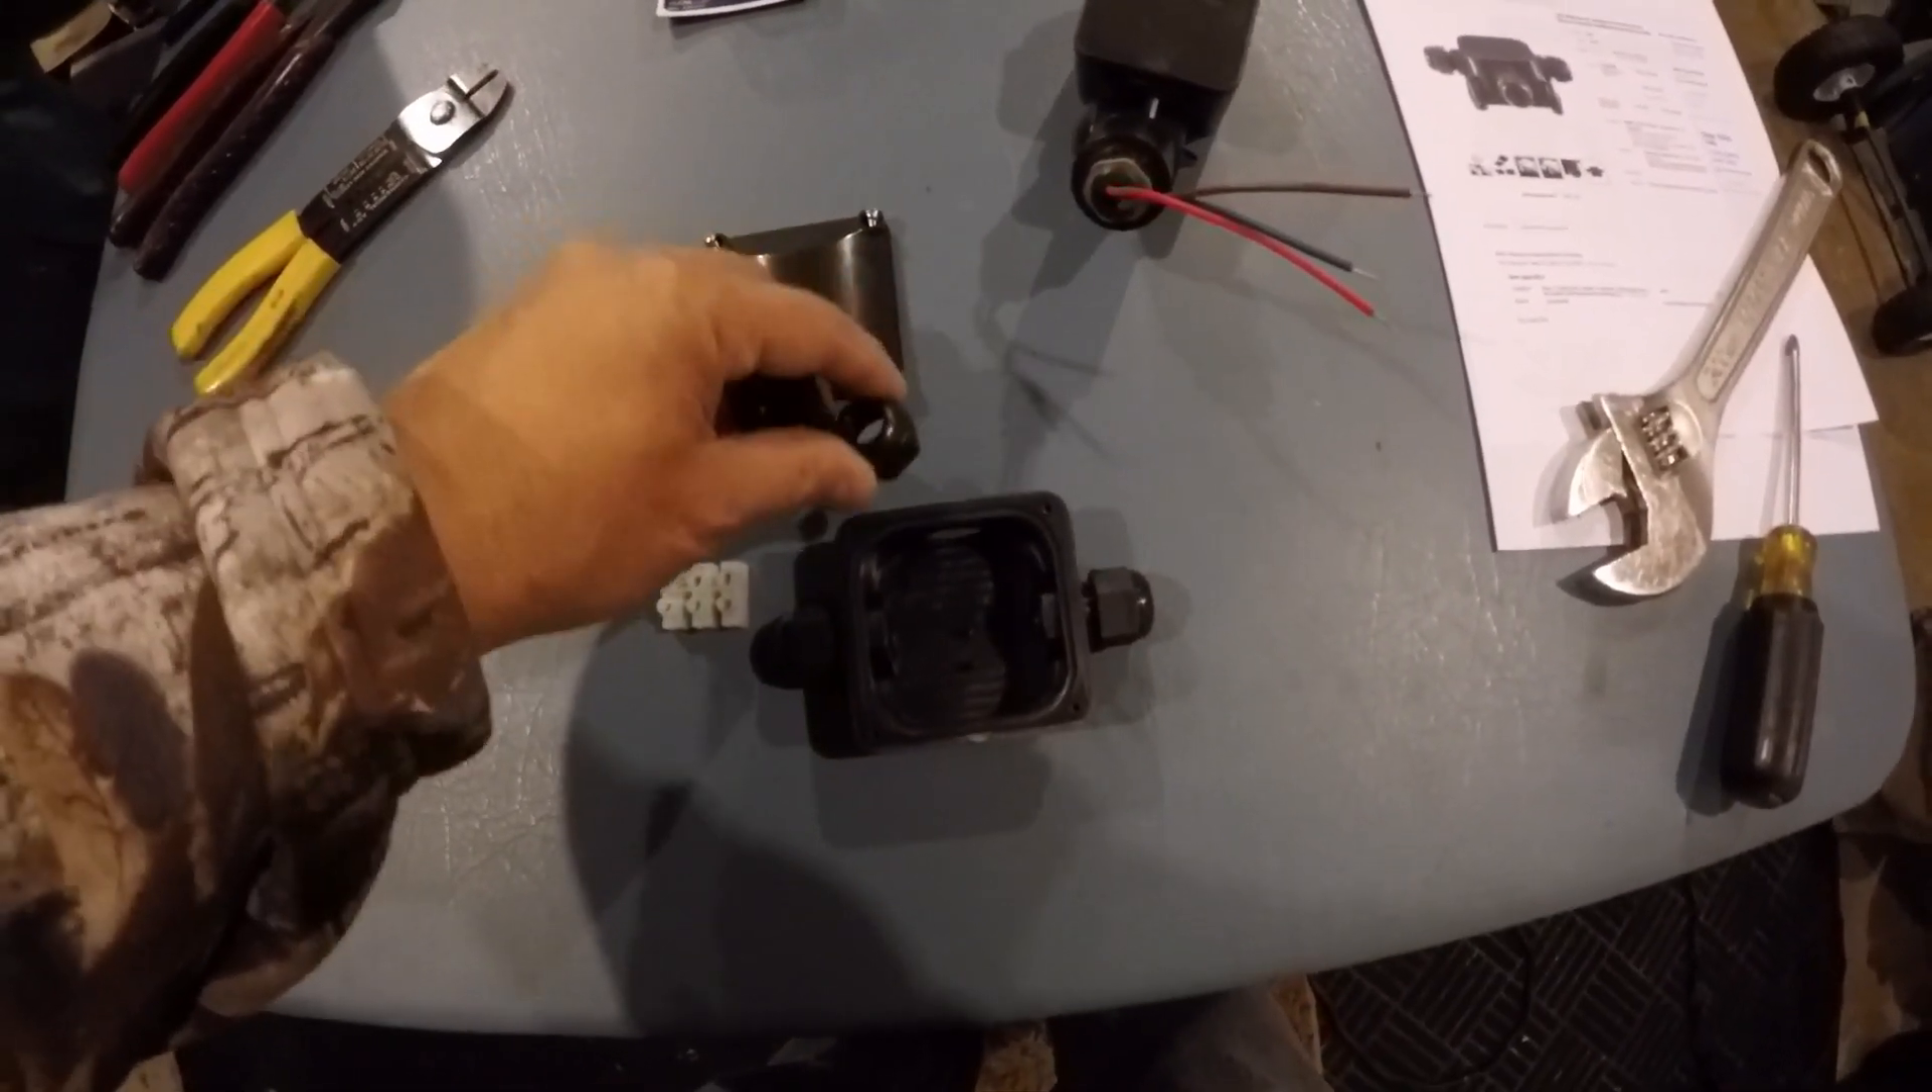All right I got the weatherproof box open and took the one connector off the top.